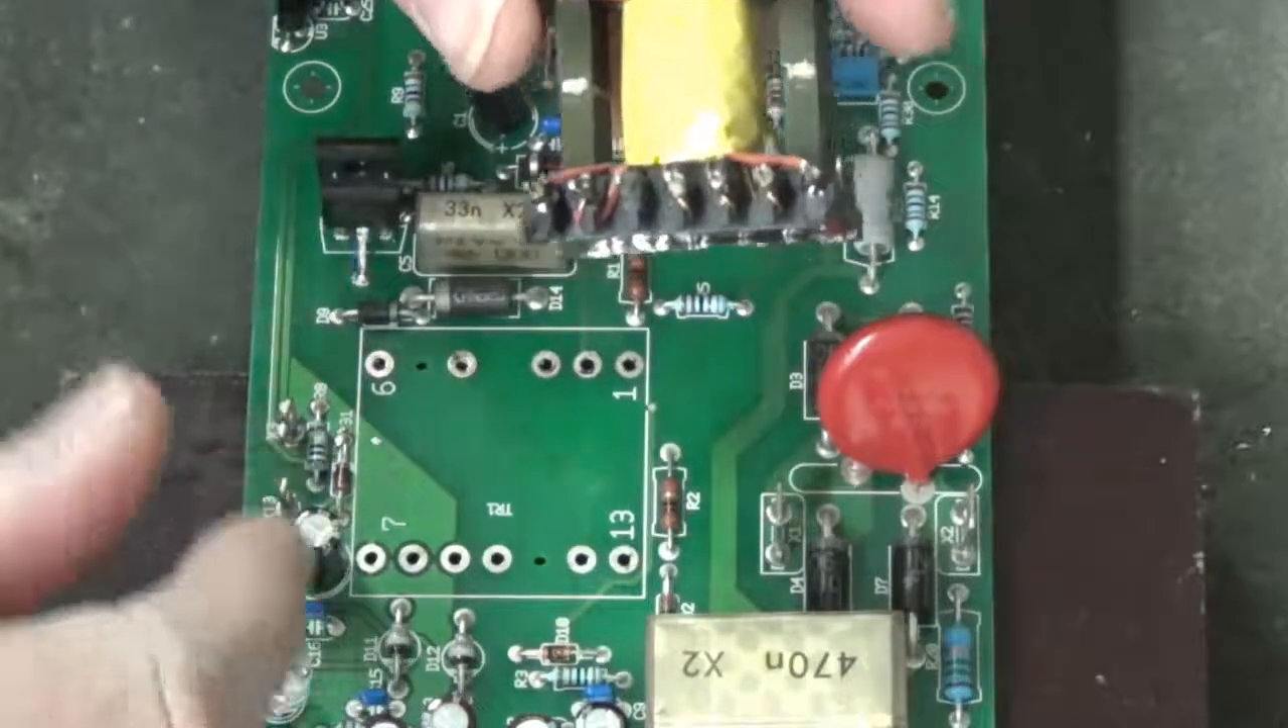There's our transformer we've just removed from this board.